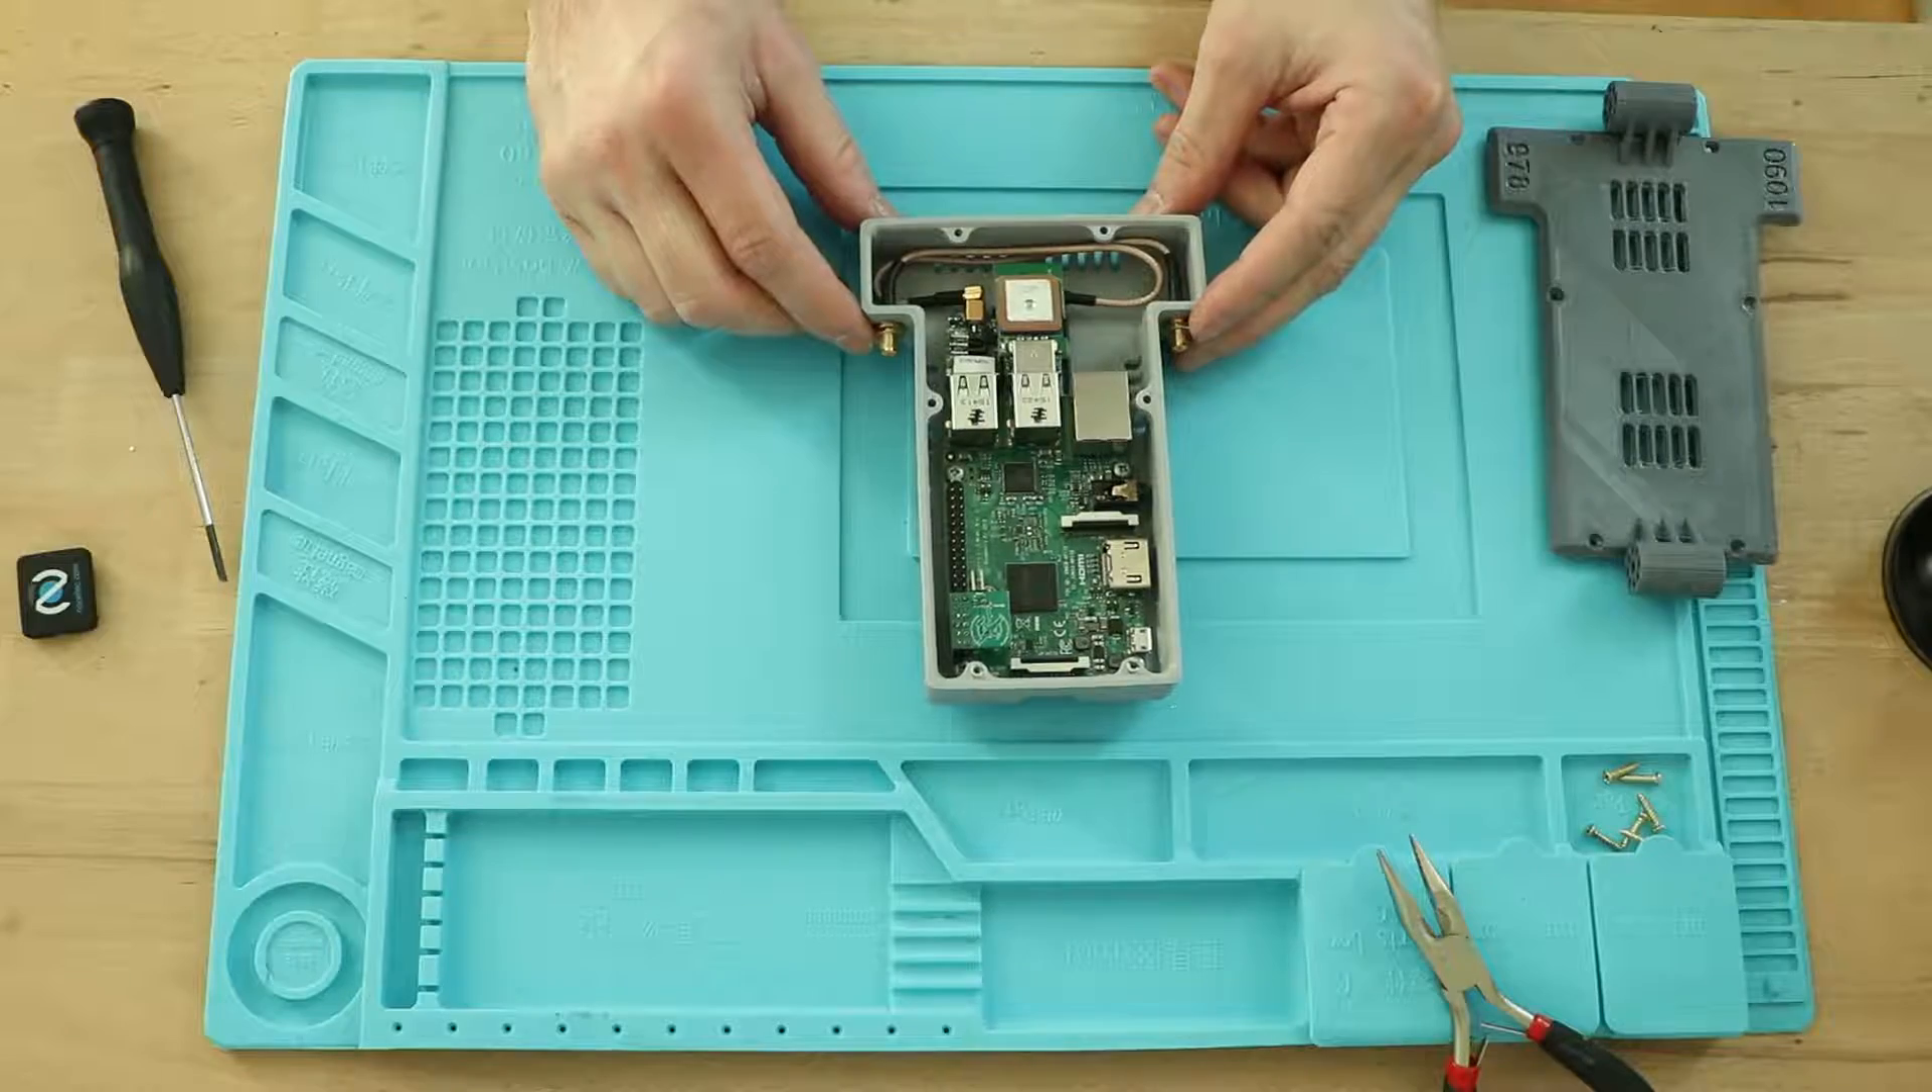We are almost done now we only need to screw down the raspberry pi to the casing and then close the casing and screw down the lid.